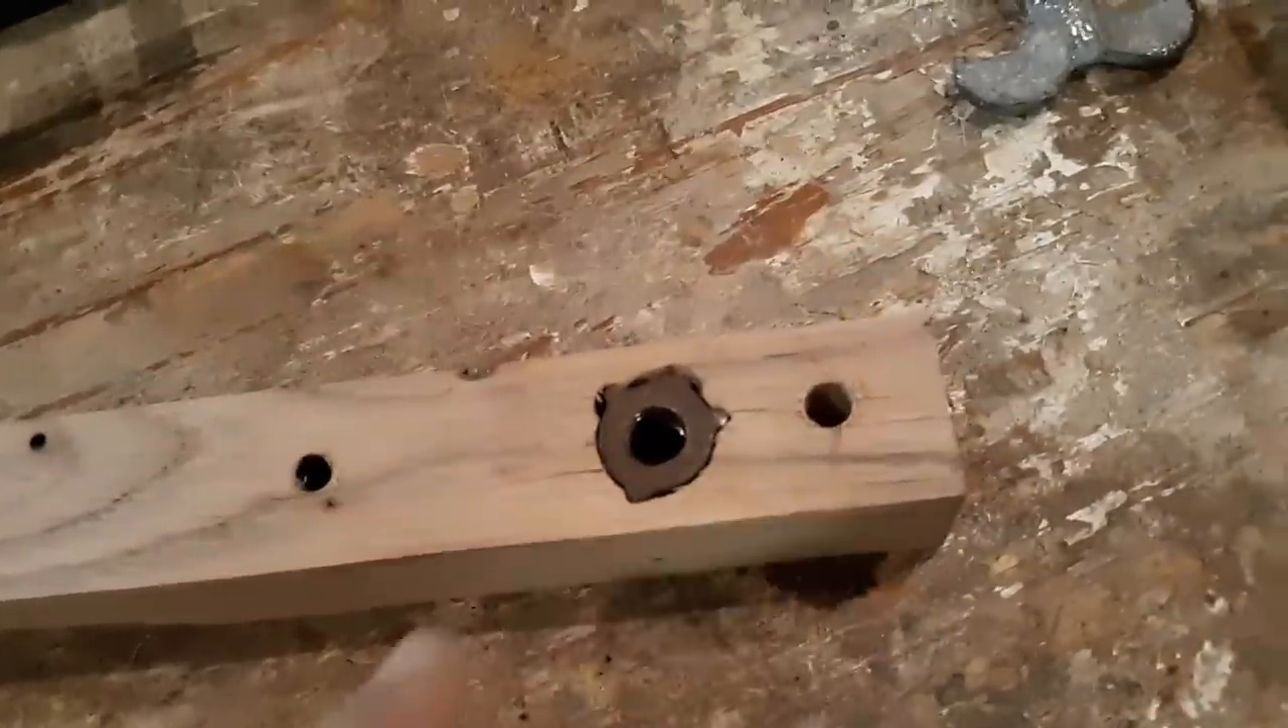Okay, guys, we got the nut down in here.